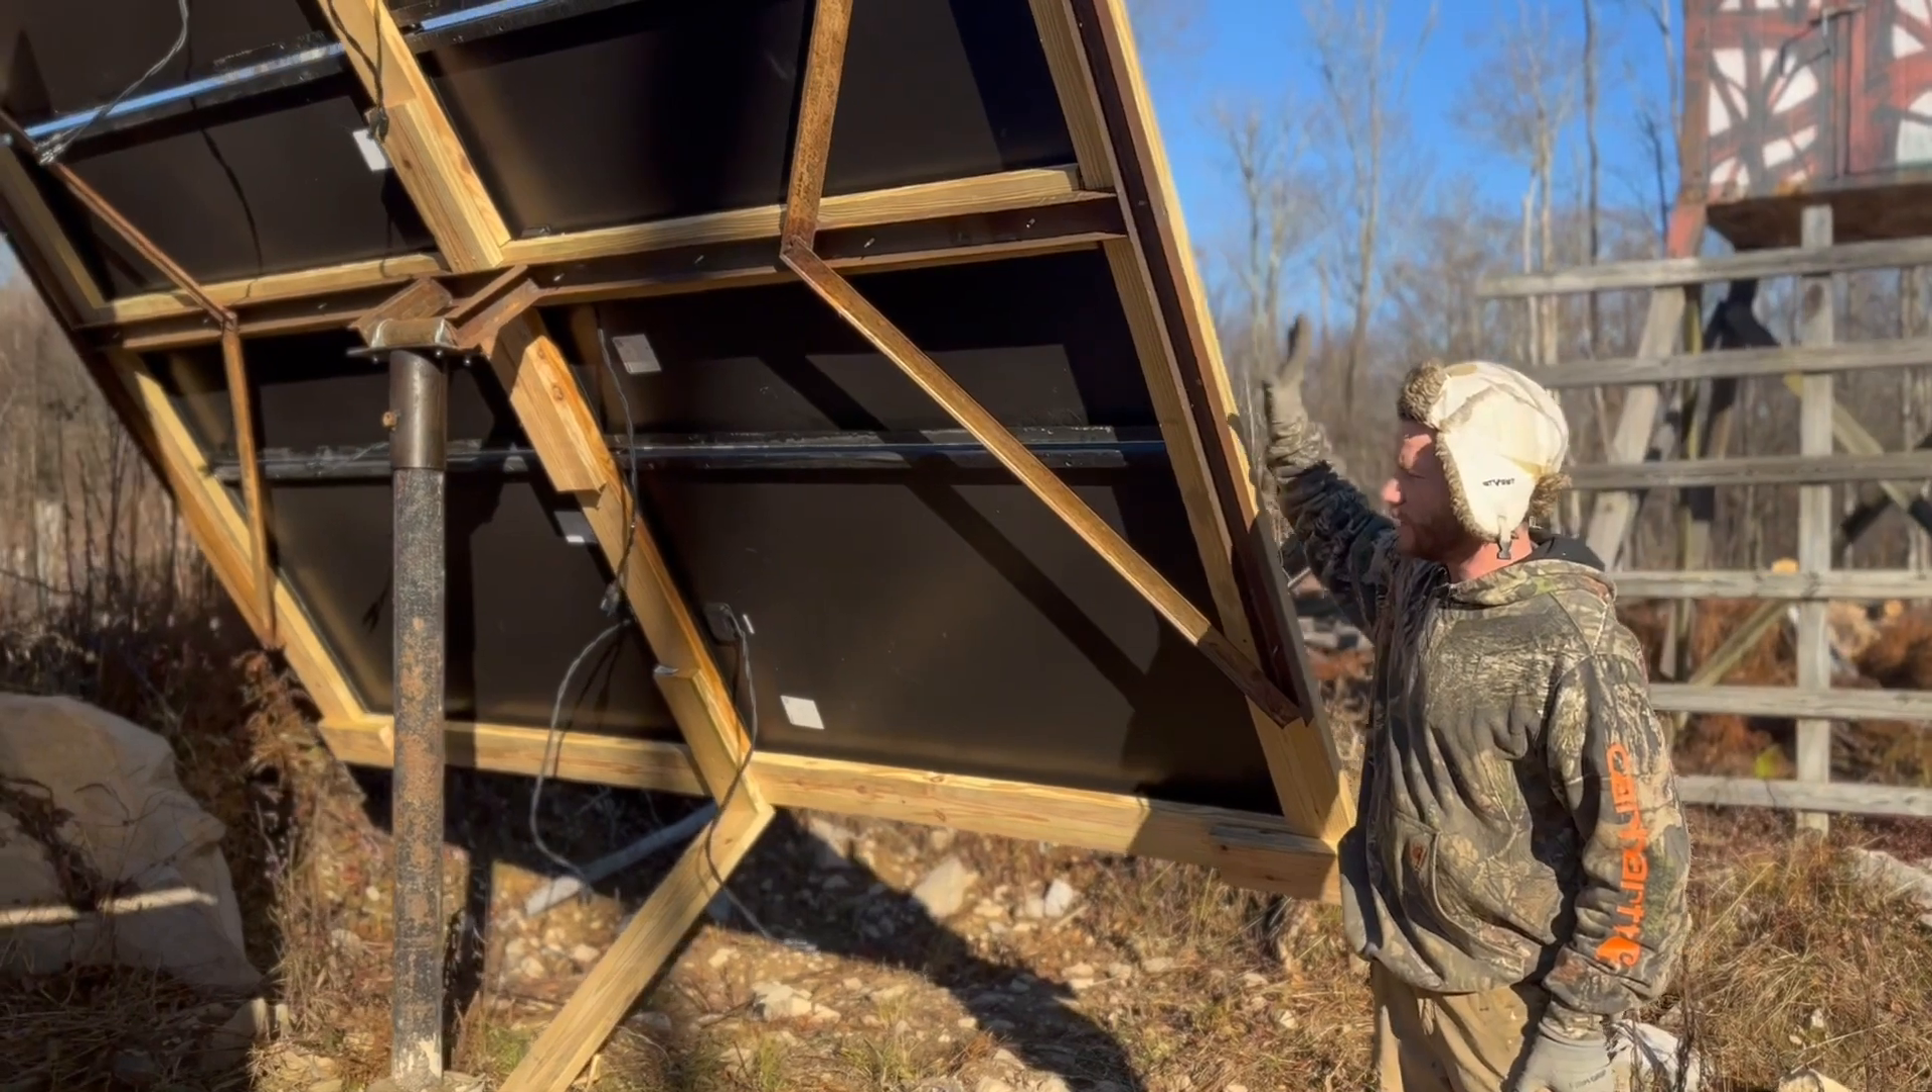Obviously, you can see some wires and stuff dangling. We're going to be hooking this up the rest of the way.